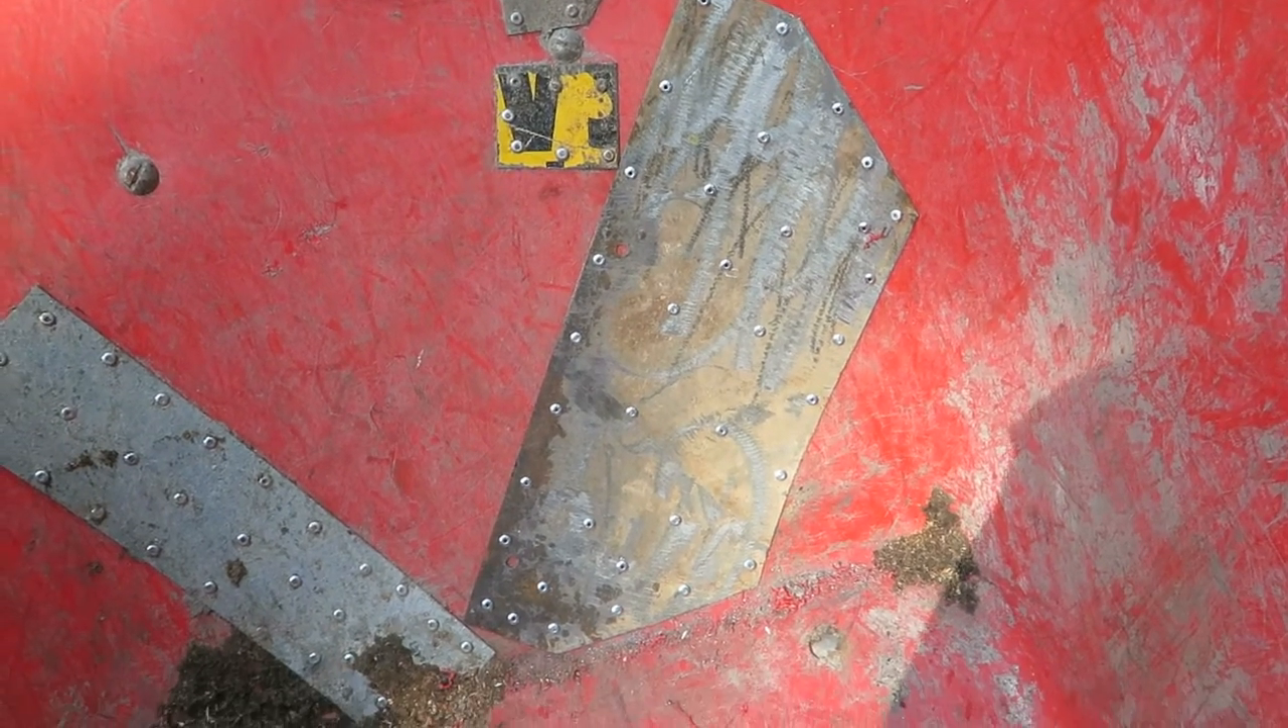You can see that I put in a series of rivets they're about every inch and a half two inches apart I've got about 35 rivets in that particular mend and the other ones have been holding very well.